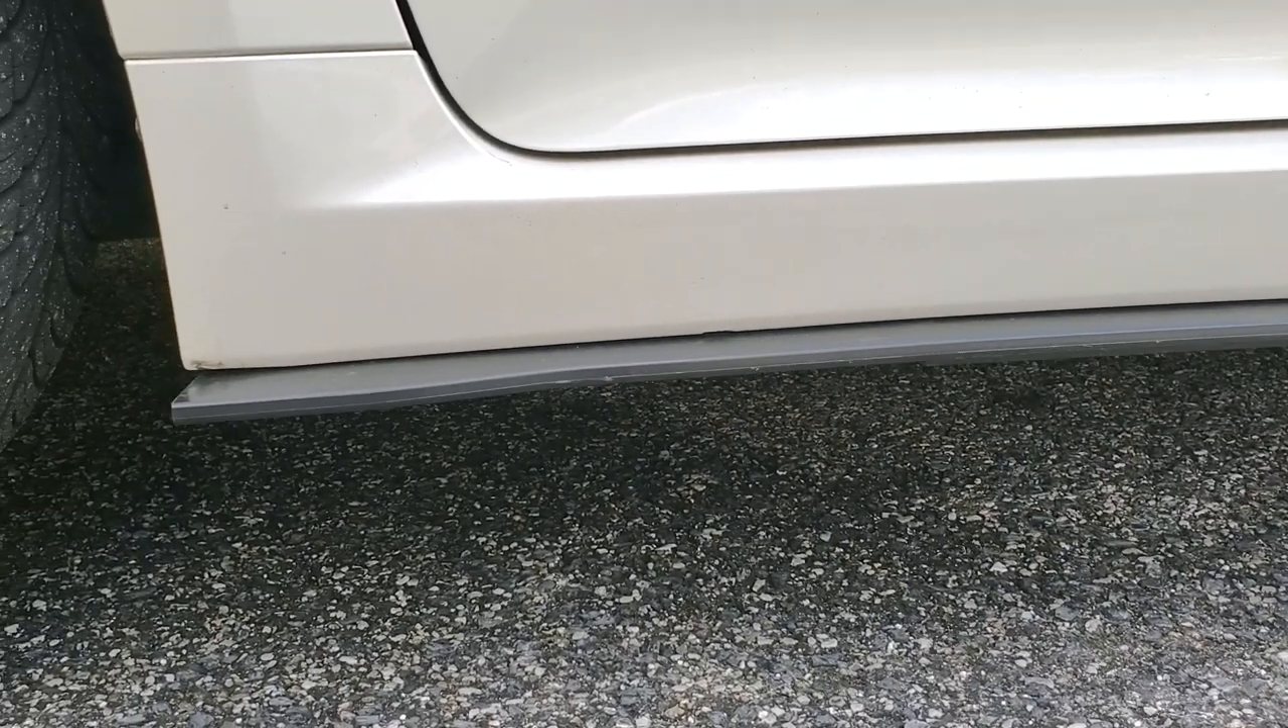I didn't even need to drill an additional hole here because this side skirt extension conforms to the underside of the skirt pretty well.